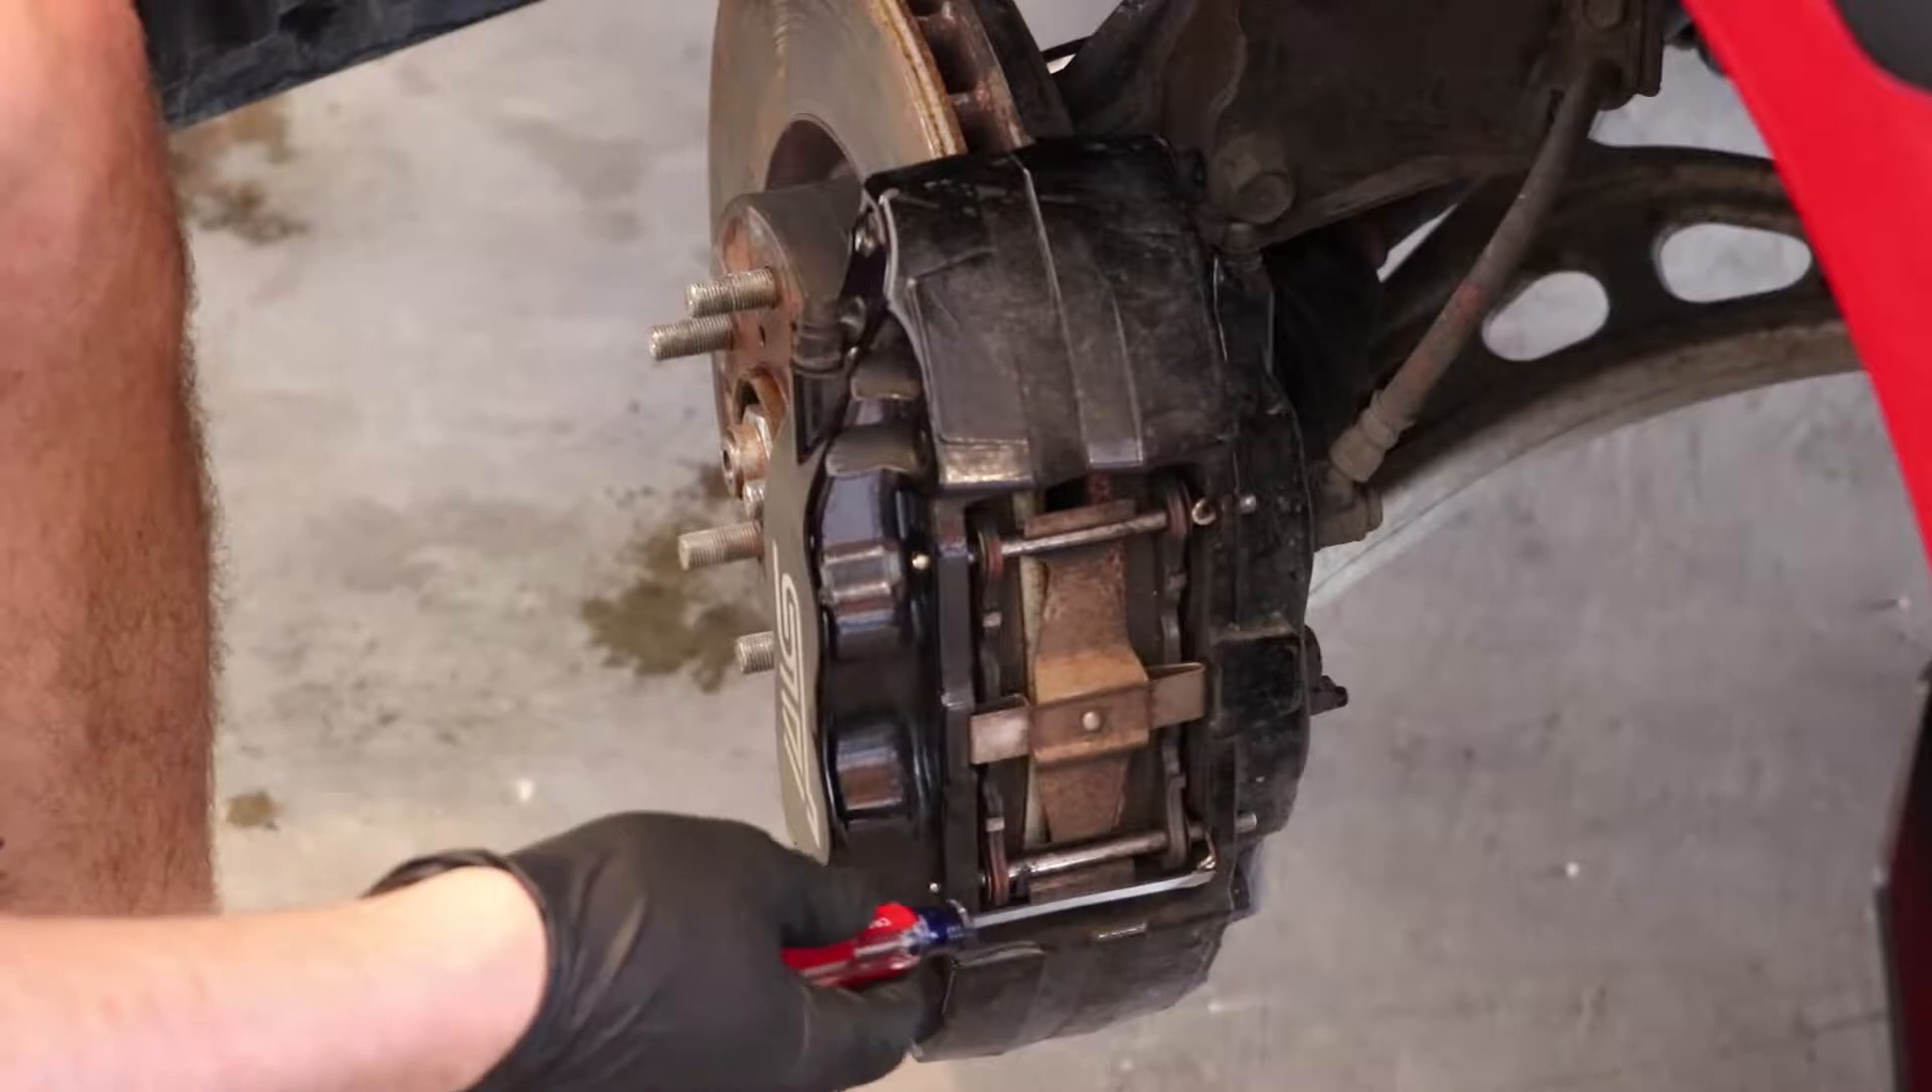Alright, so now that we've got the car up and the wheel off, we've got our caliper exposed here.